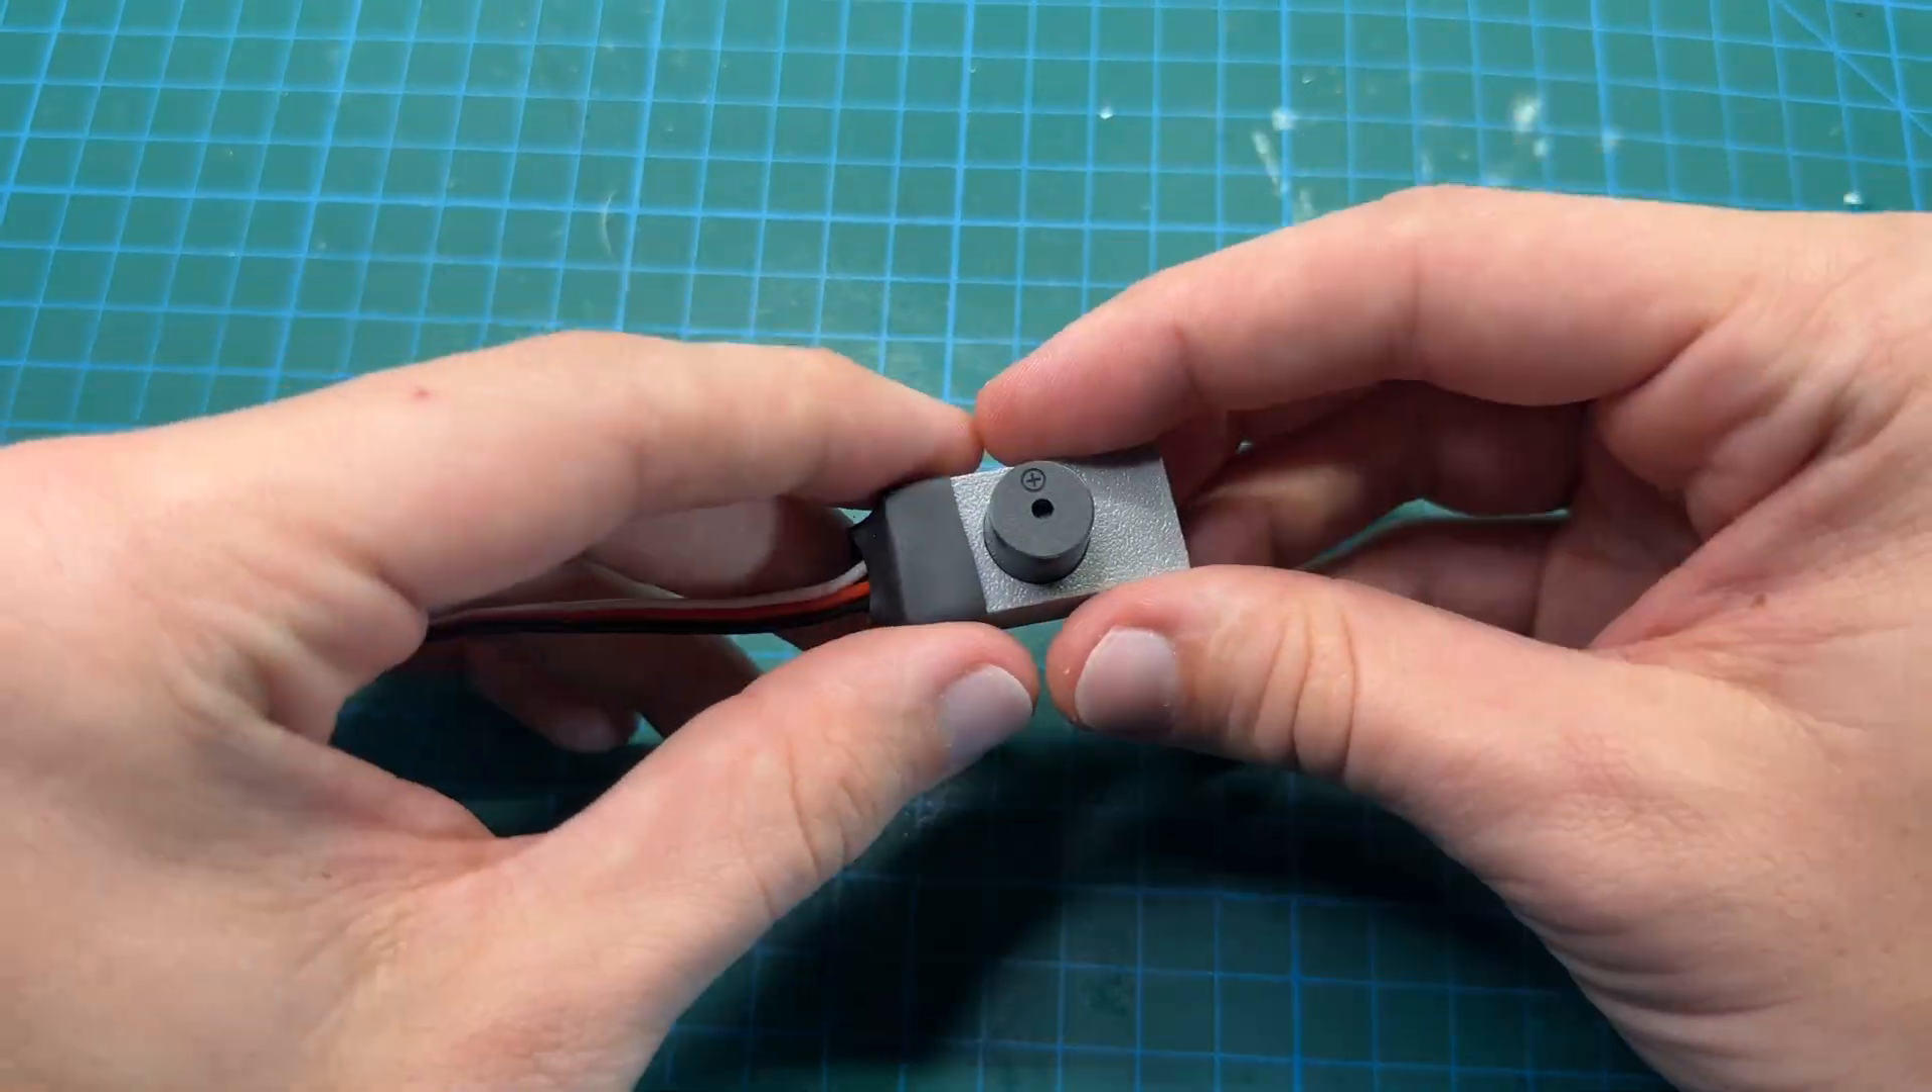And after a few iterations of the 3D print, this fit really, really nicely and I fit the buzzer into that top cap and then press fit everything into place and all the wires are nice and protected.